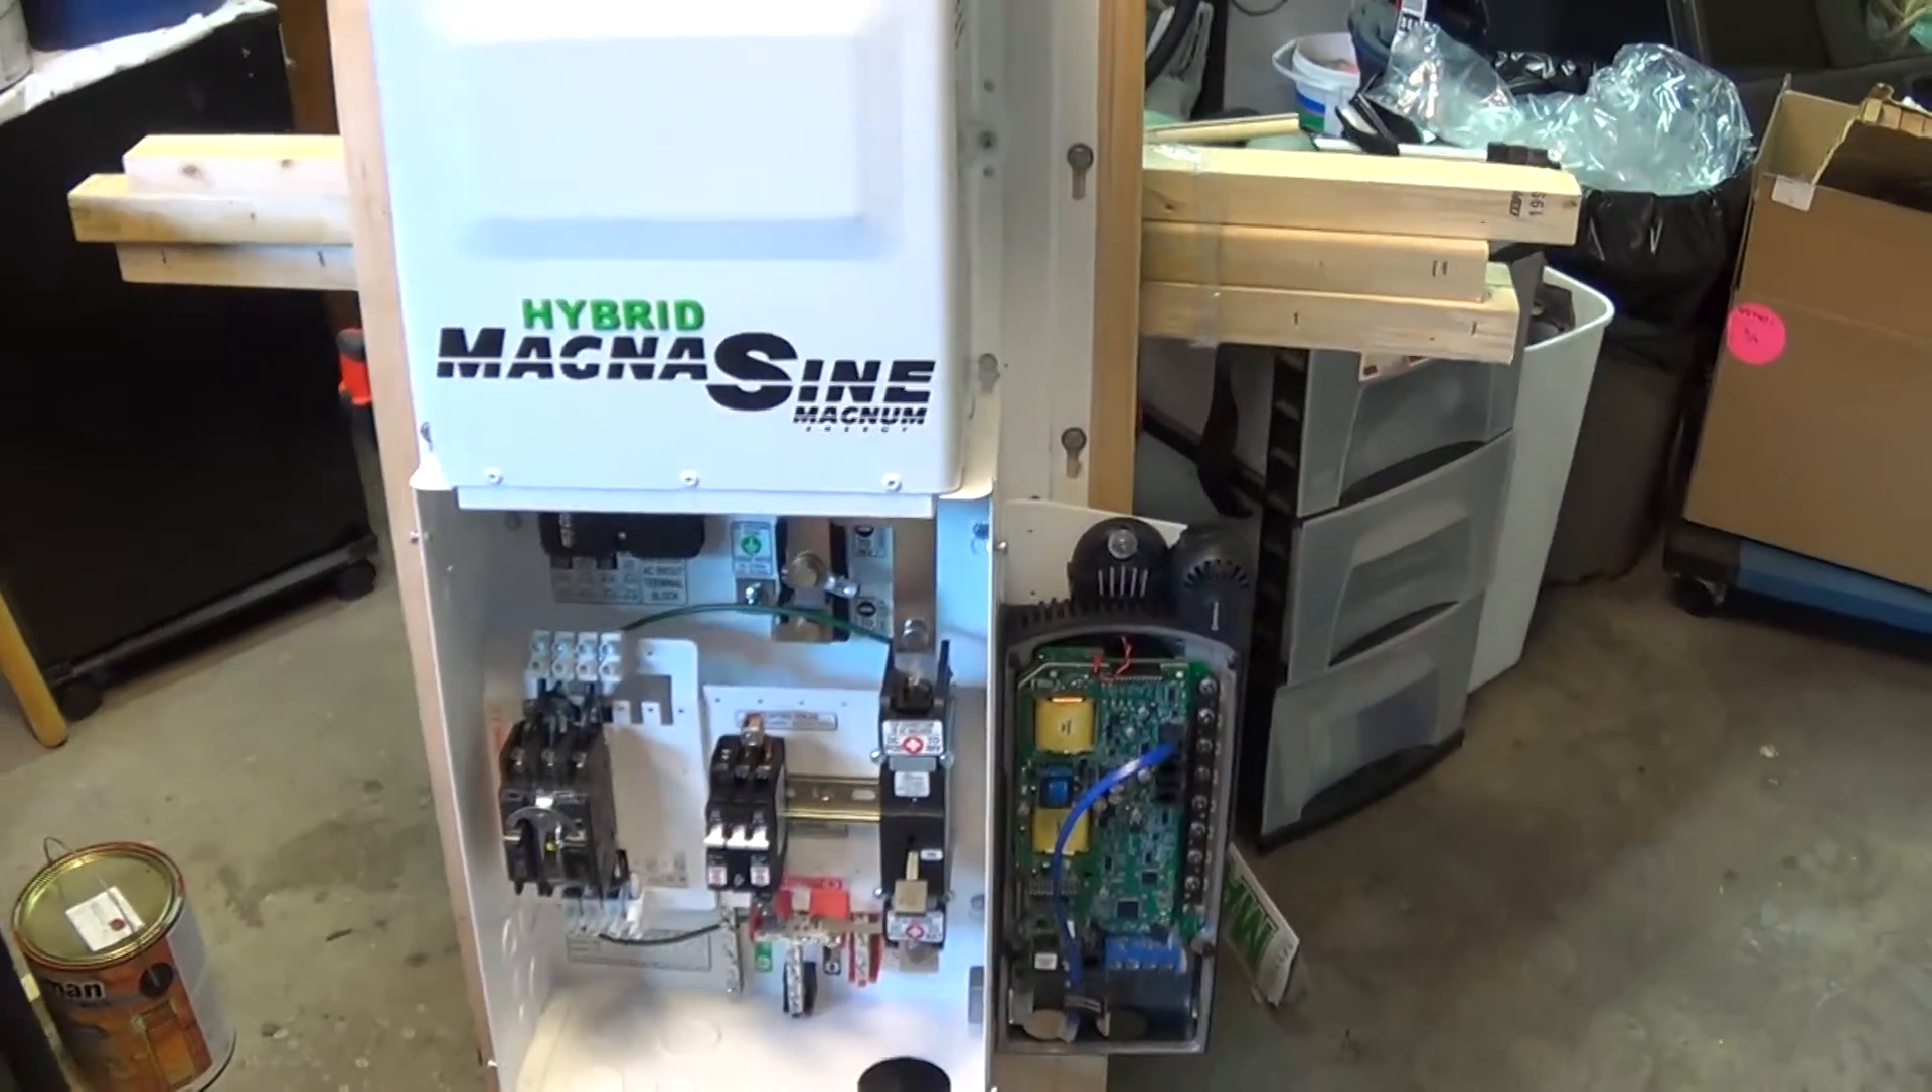I got the panel mounted up on here and I just have to wire it all together and hook my solar panels up.